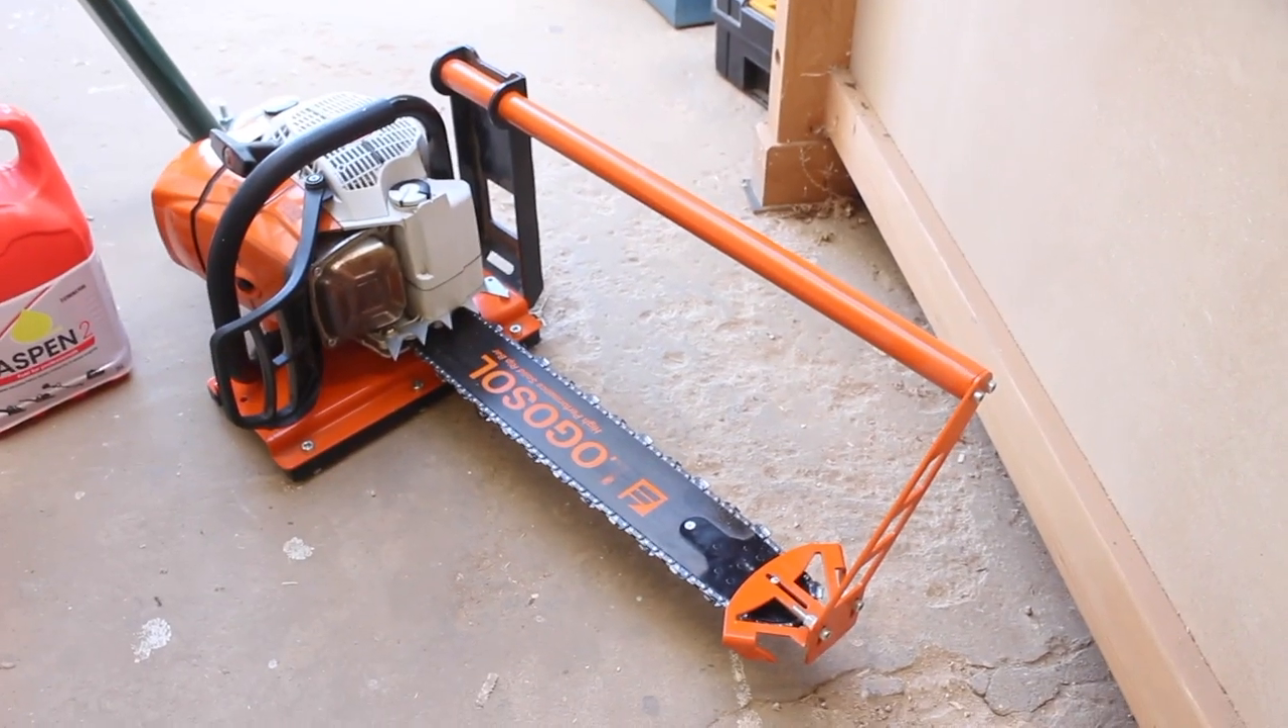So I've got the chainsaw all set up and I've got this steady arm on the bar.